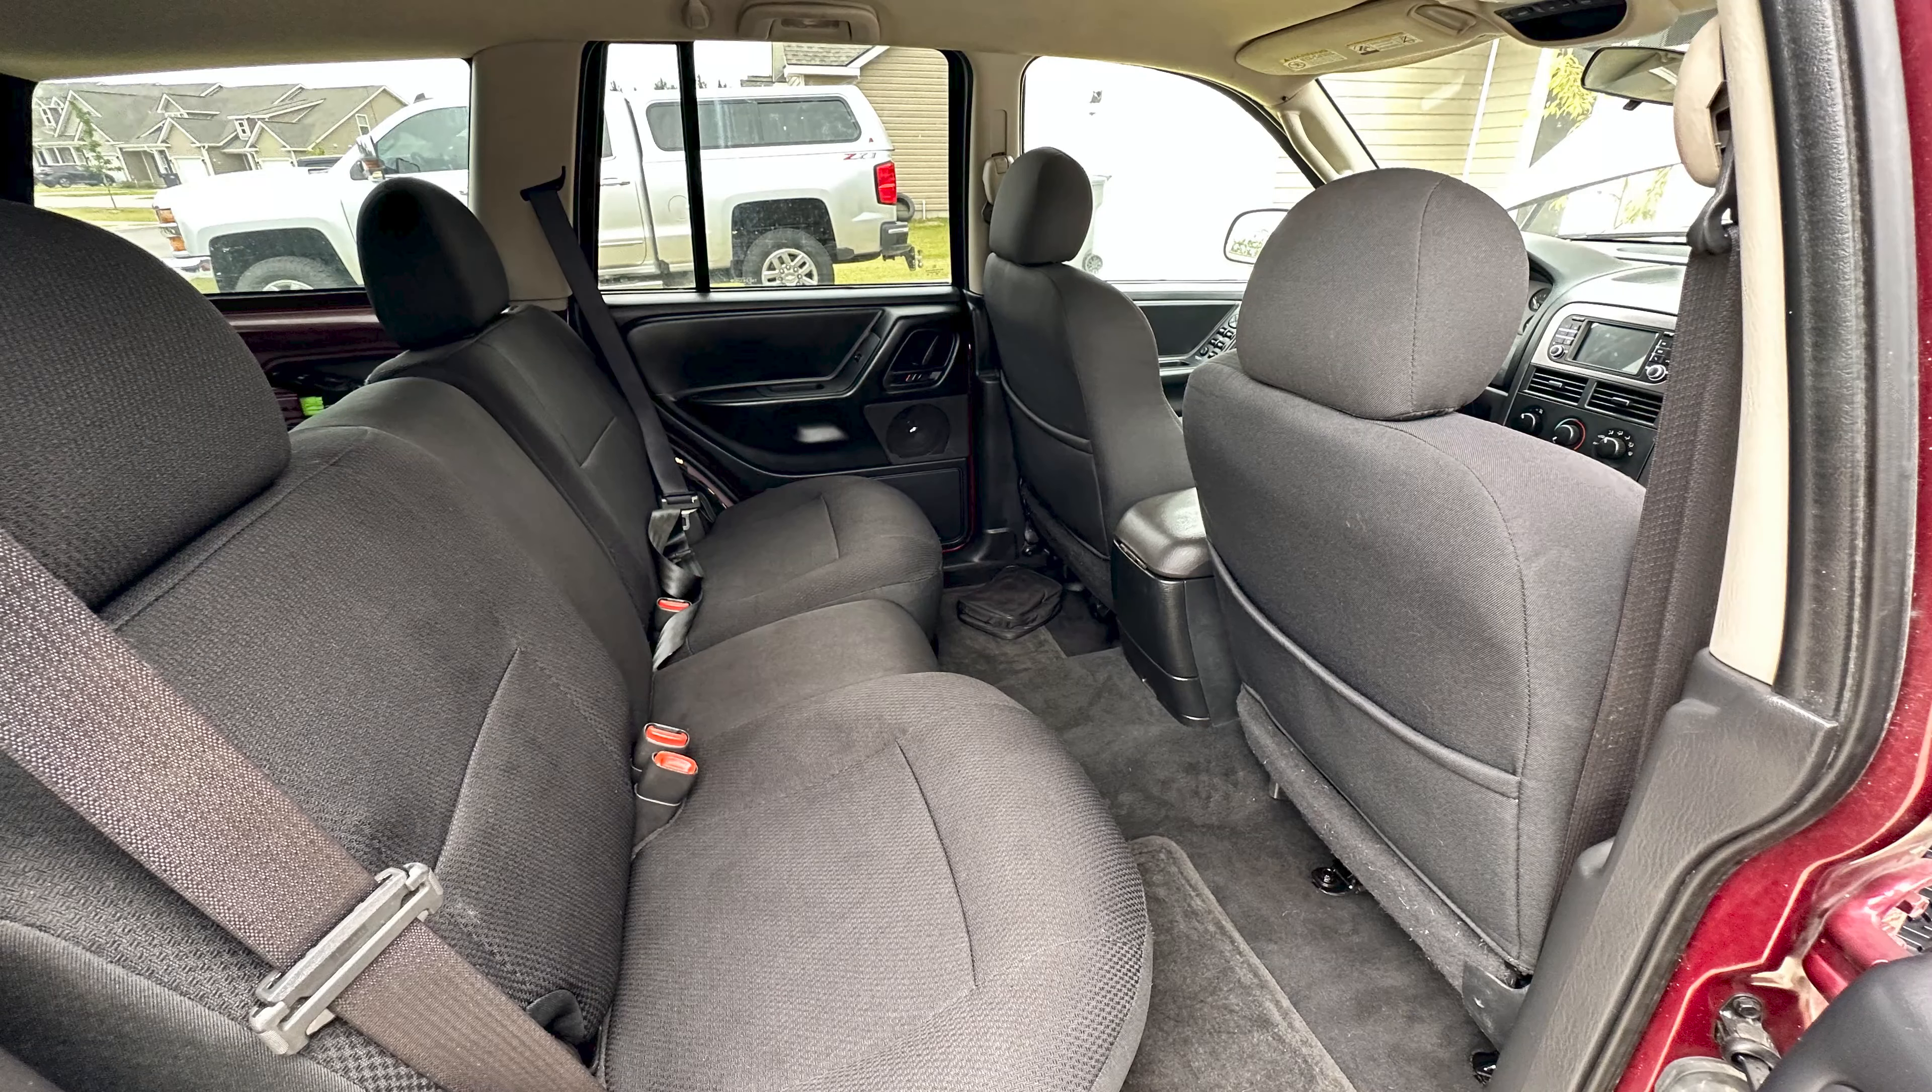I did a quick vacuum And then I installed the front seat.